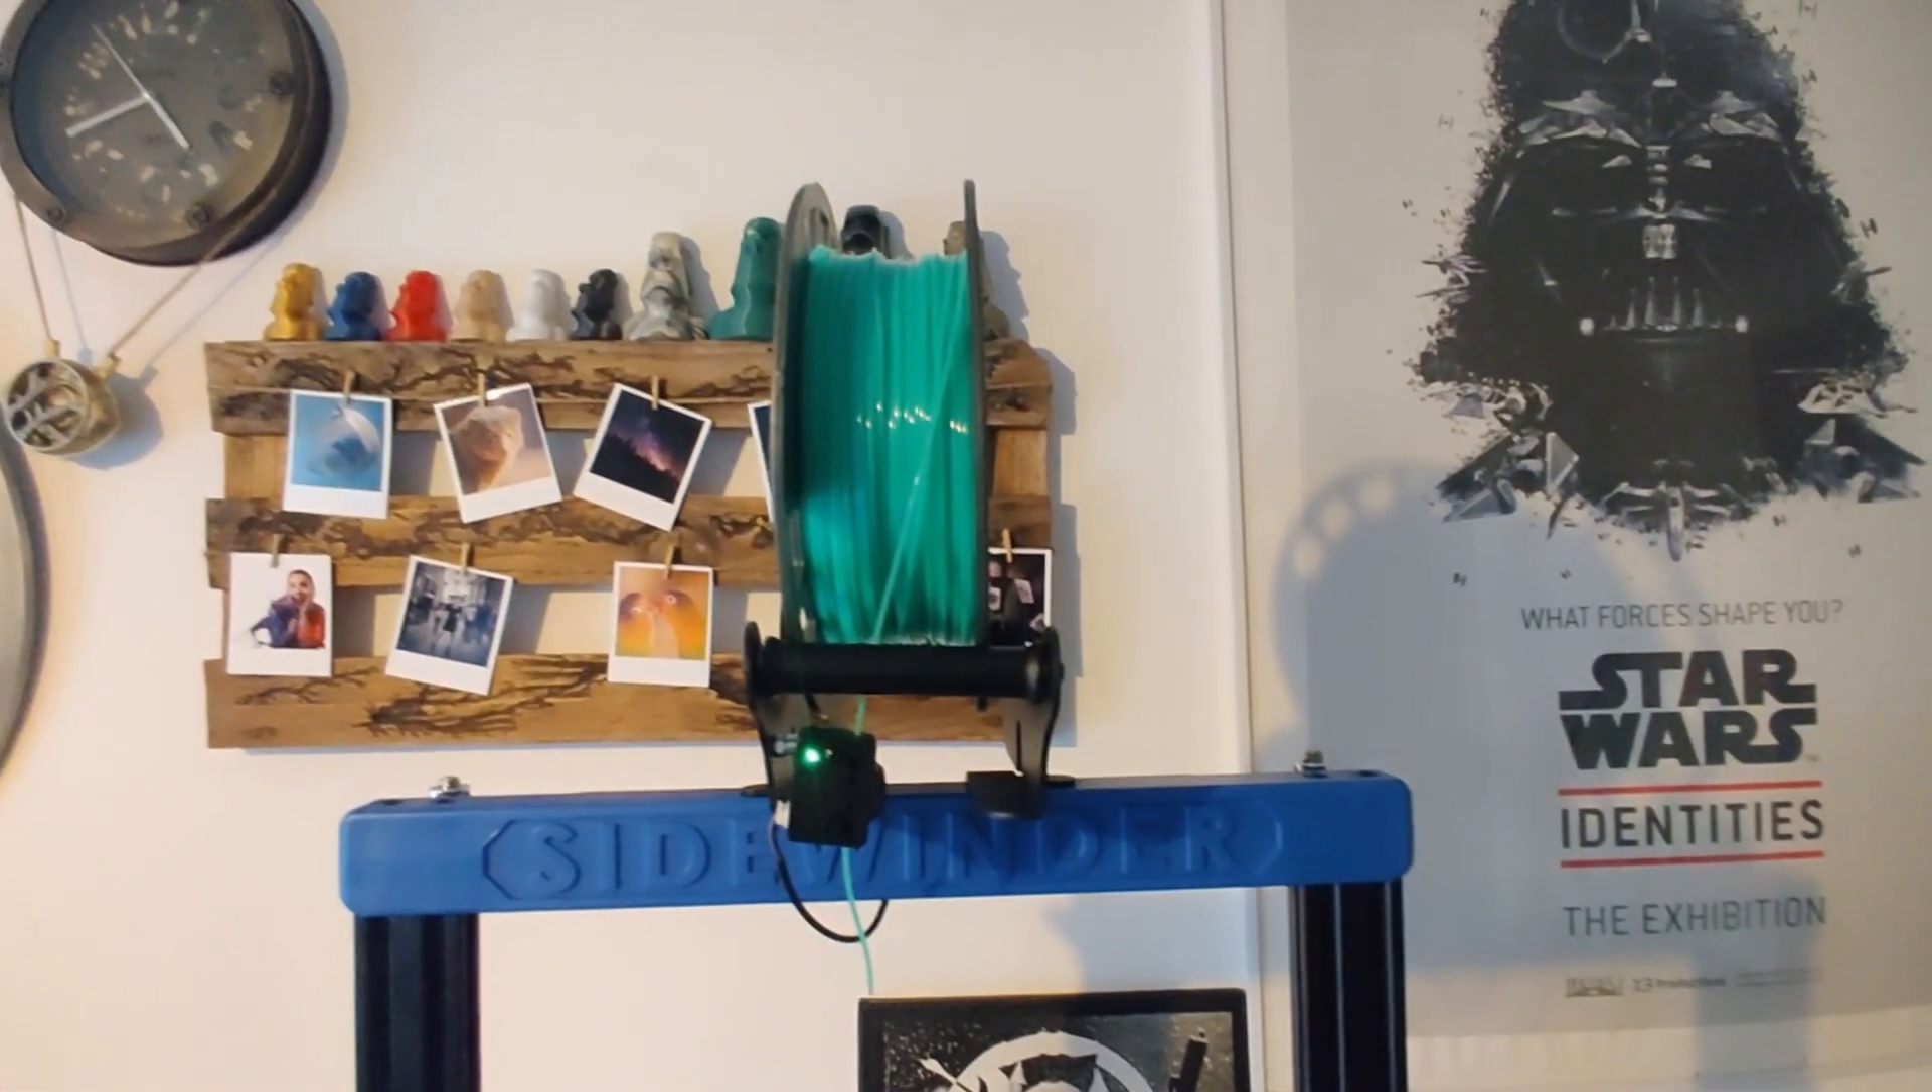Et puis, j'ai placé la bobine sur ce support.